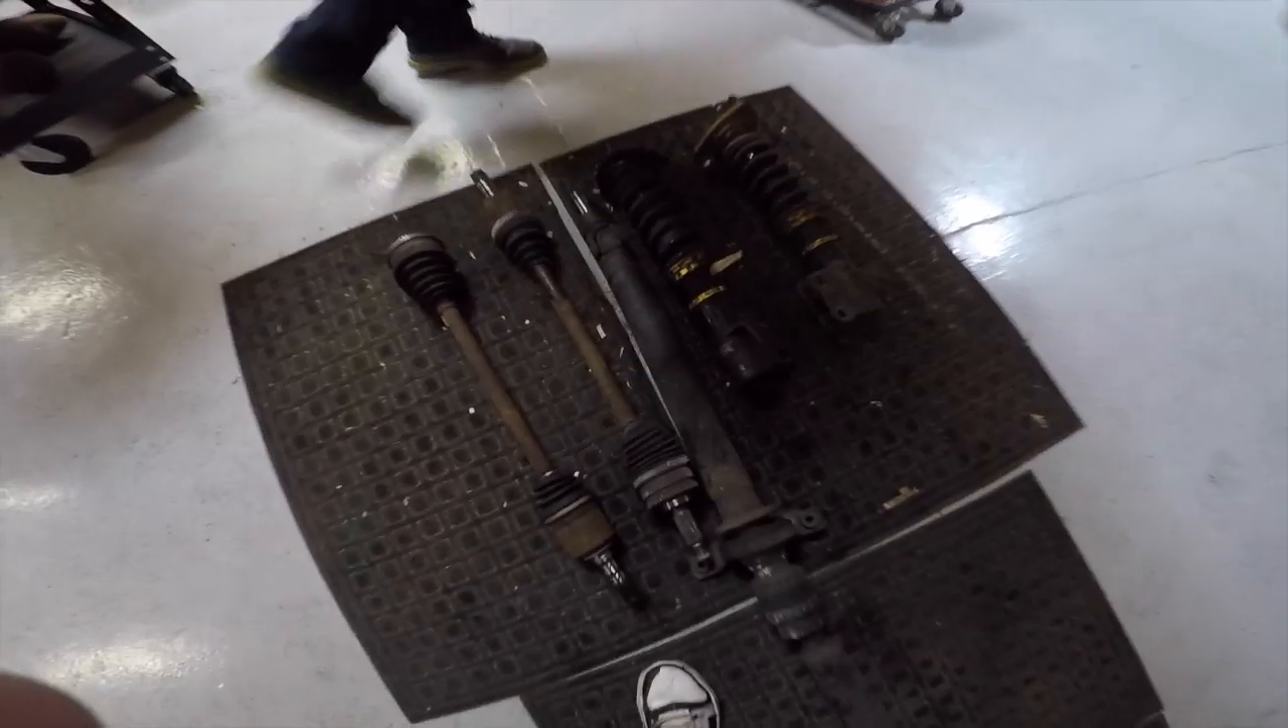Okay okay so we got all the shafts out of this thing.